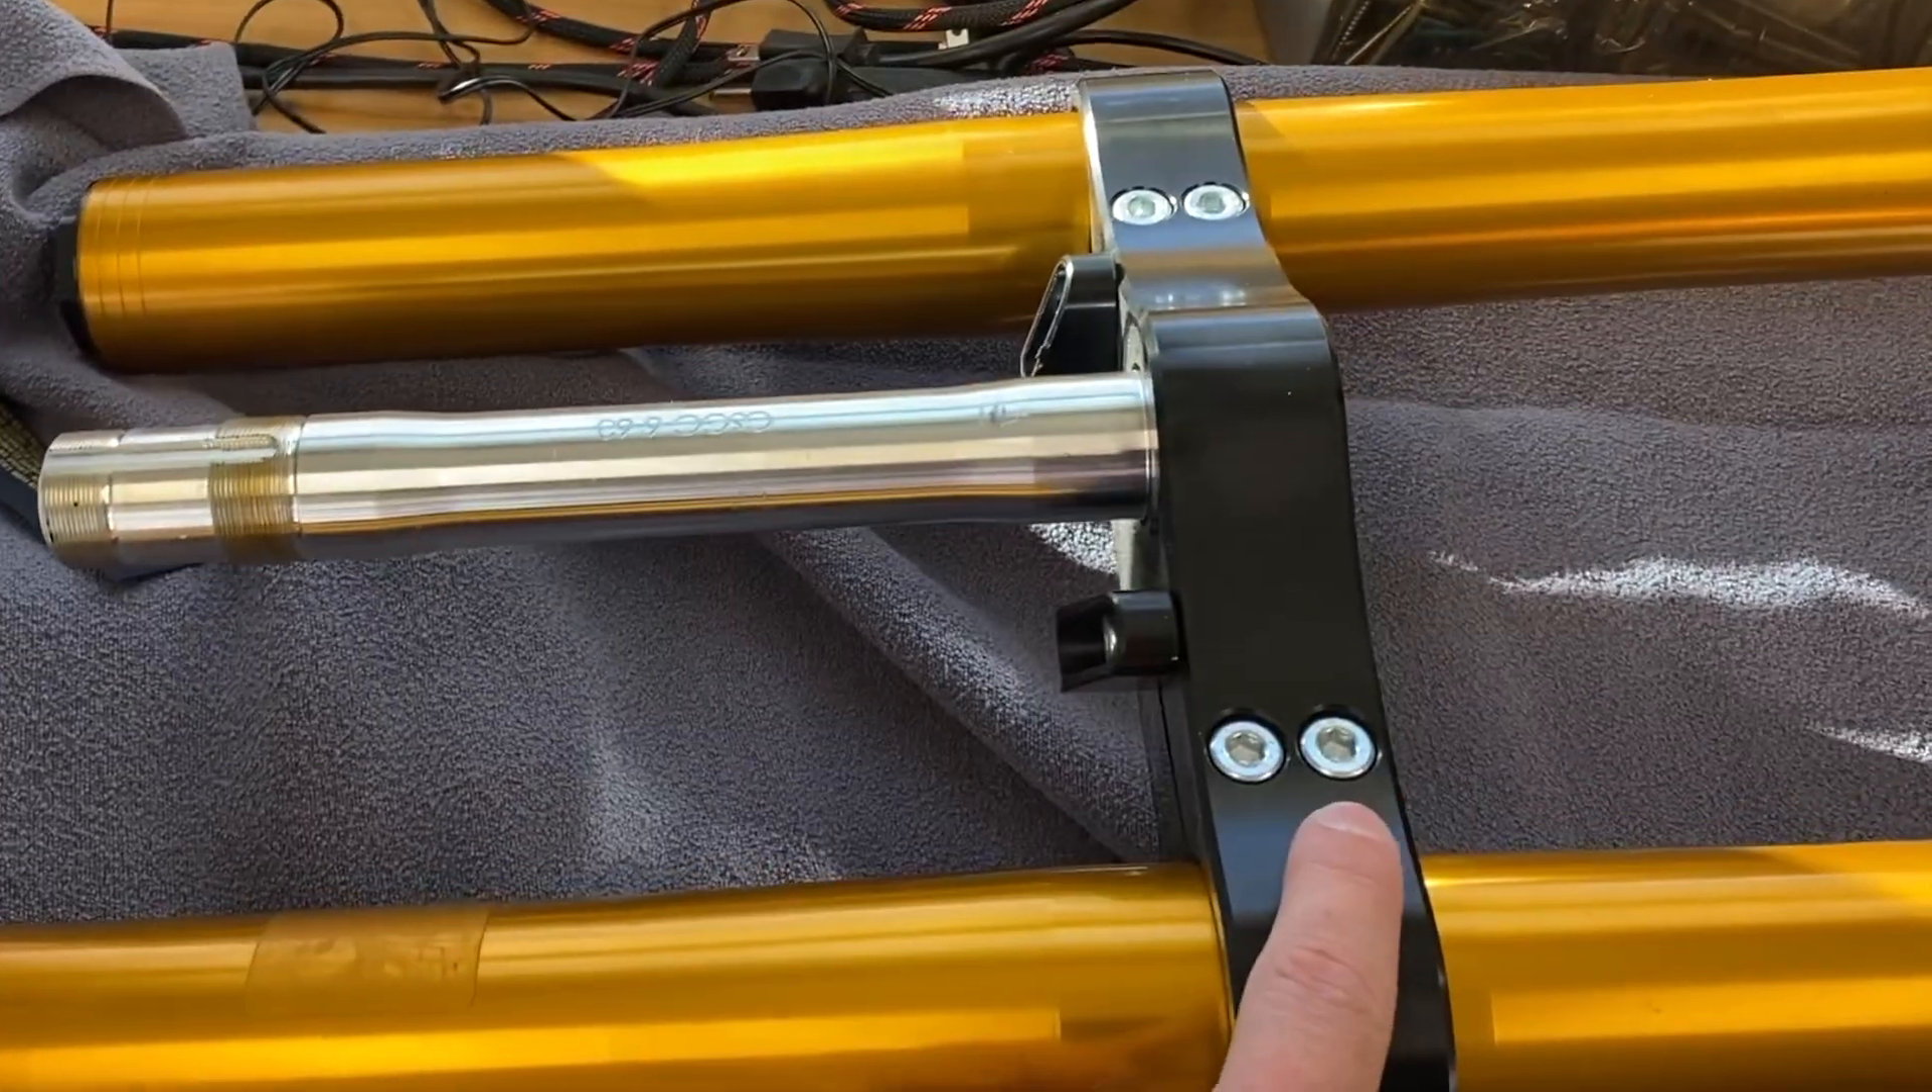And so now, as you can see, the forks fit into the triple and I'm off to the races.